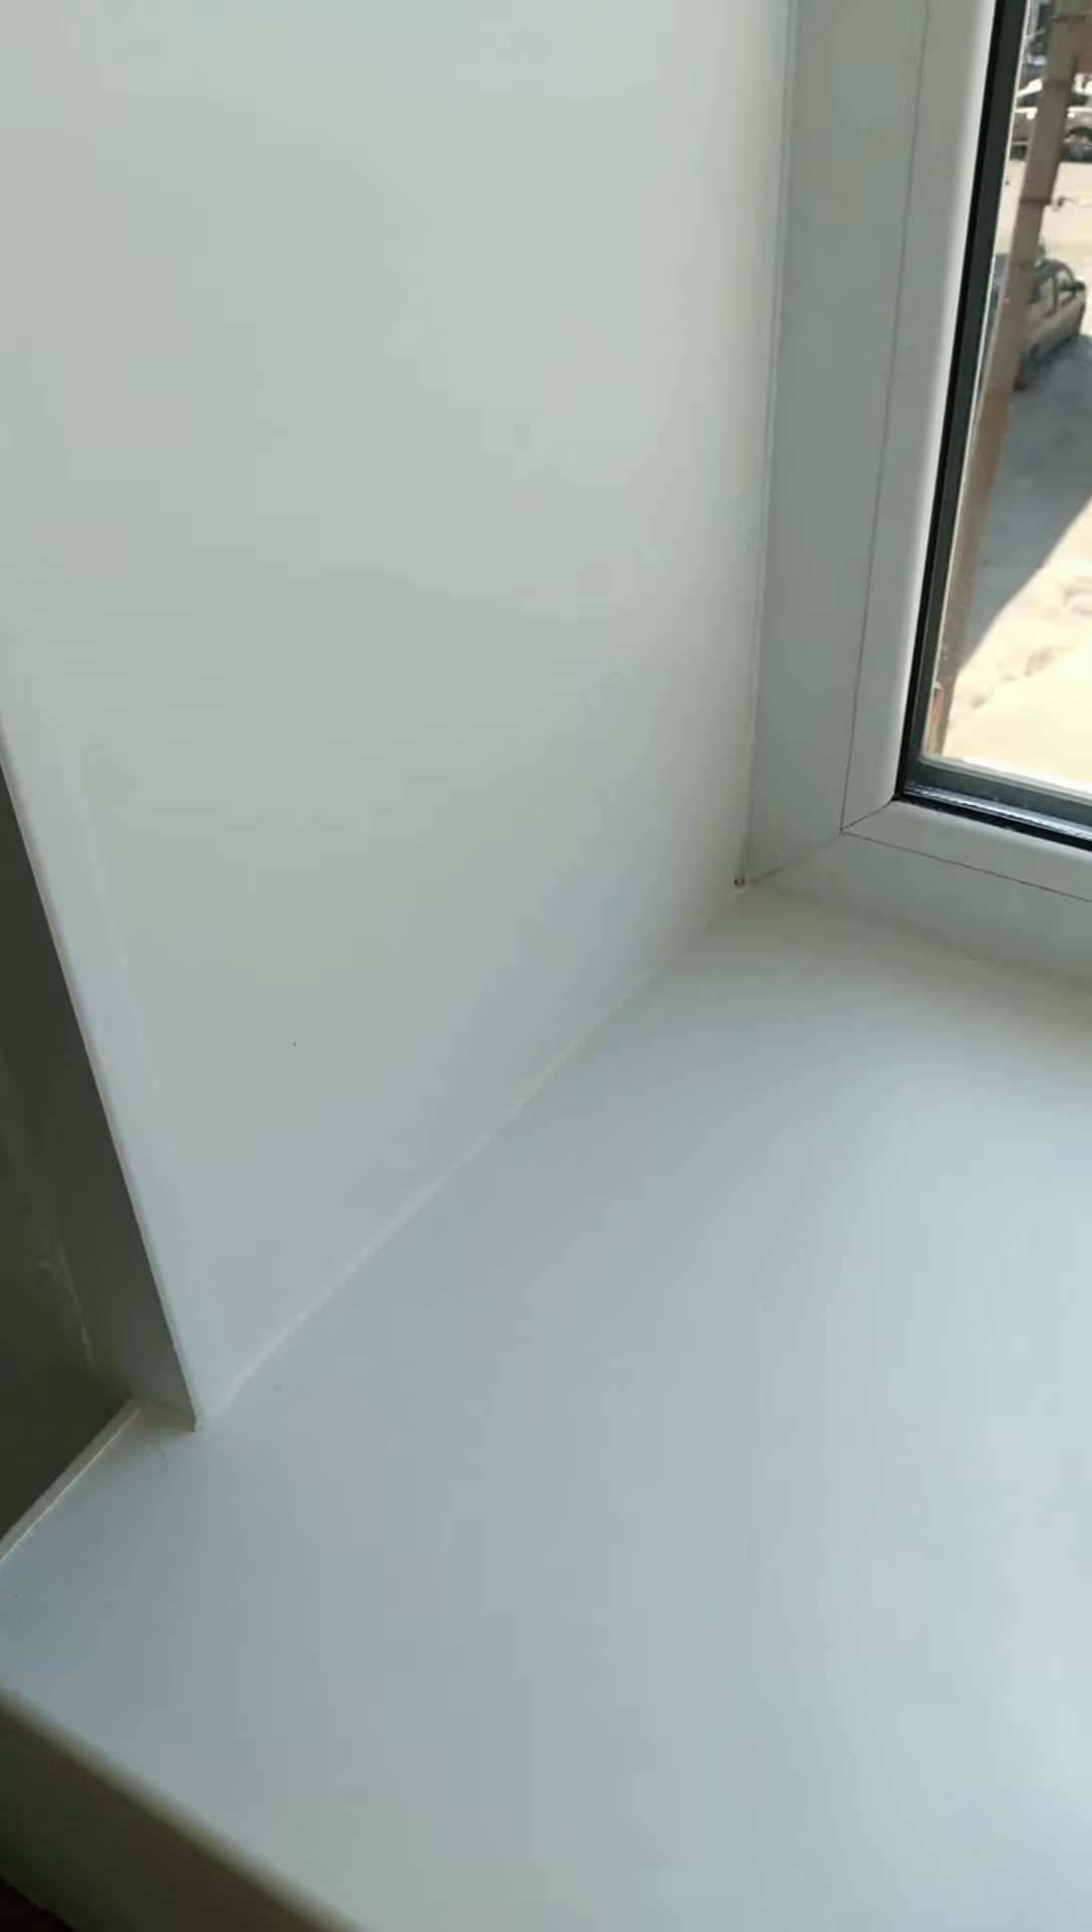Все, значит, подоконник установили. Откос установили. Все замазали.